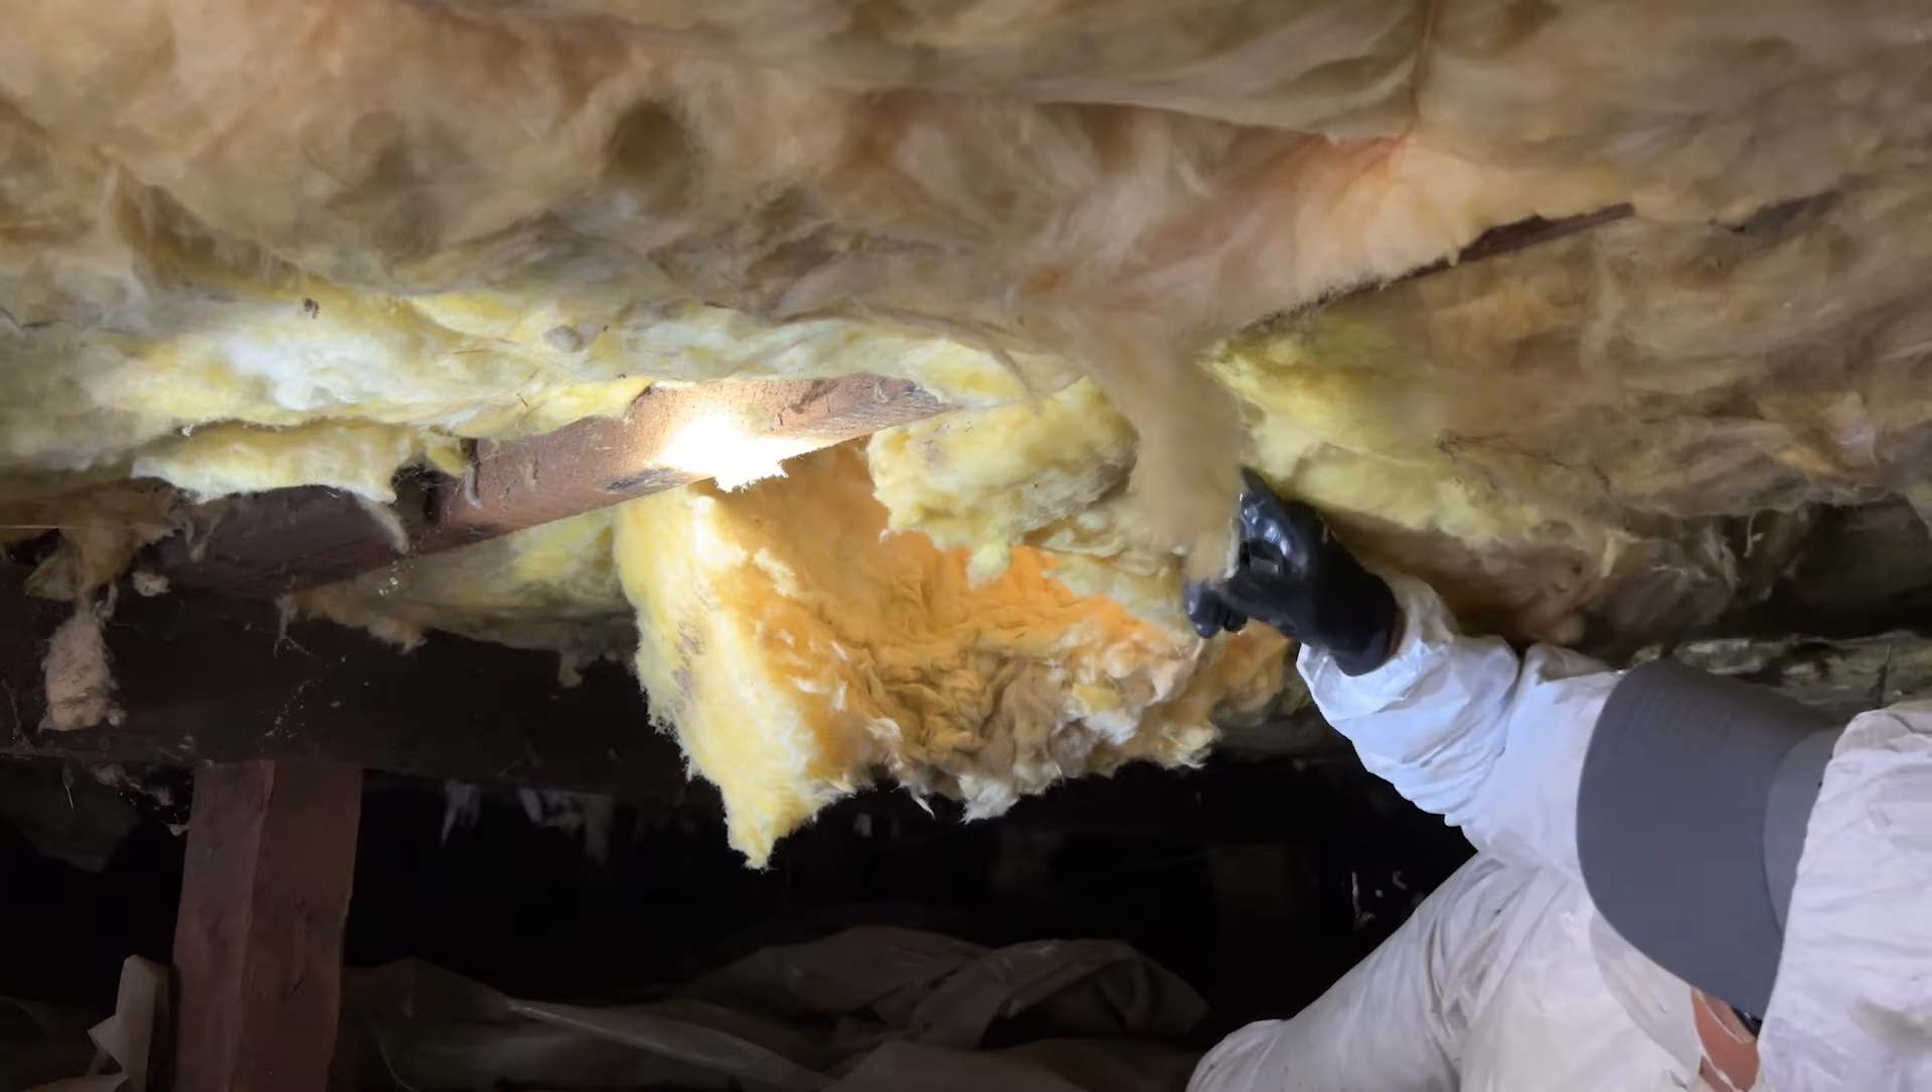Some of the insulation has started to fall down and it's not completely in contact with the floor above it.